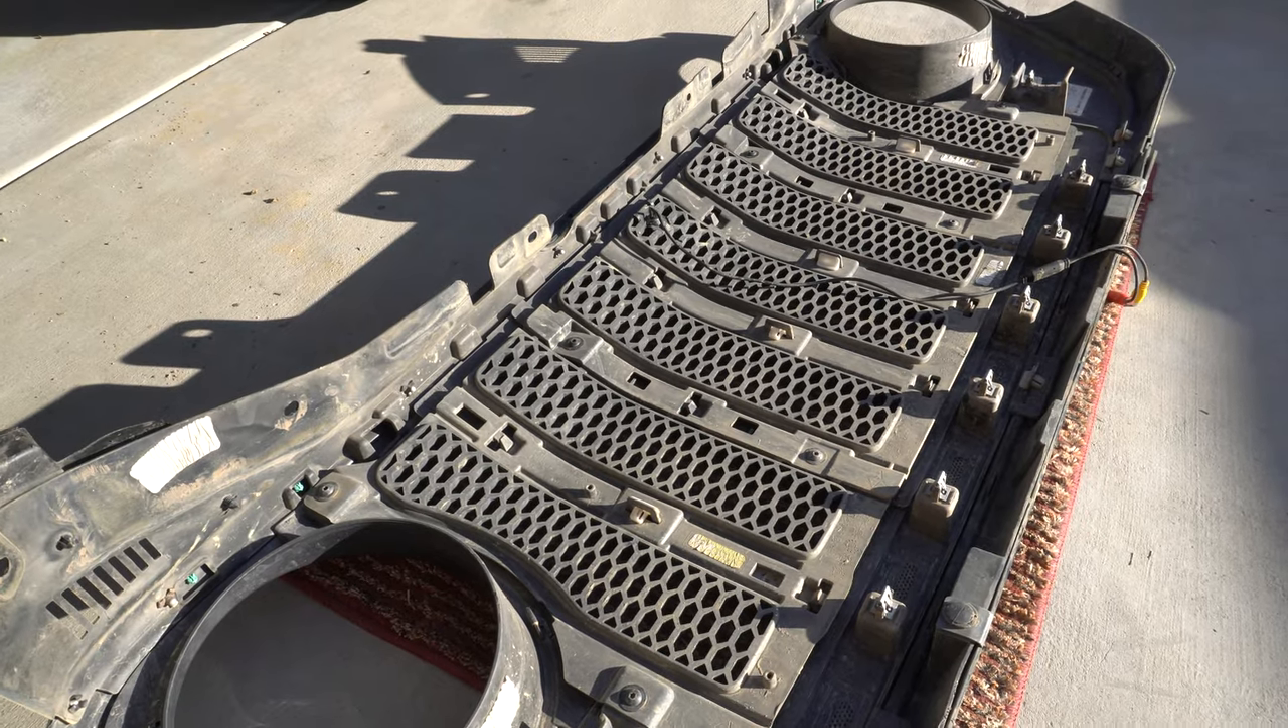Okay so we have the grille off and we're getting ready to swap out the stock jl inserts for the gladiator inserts.